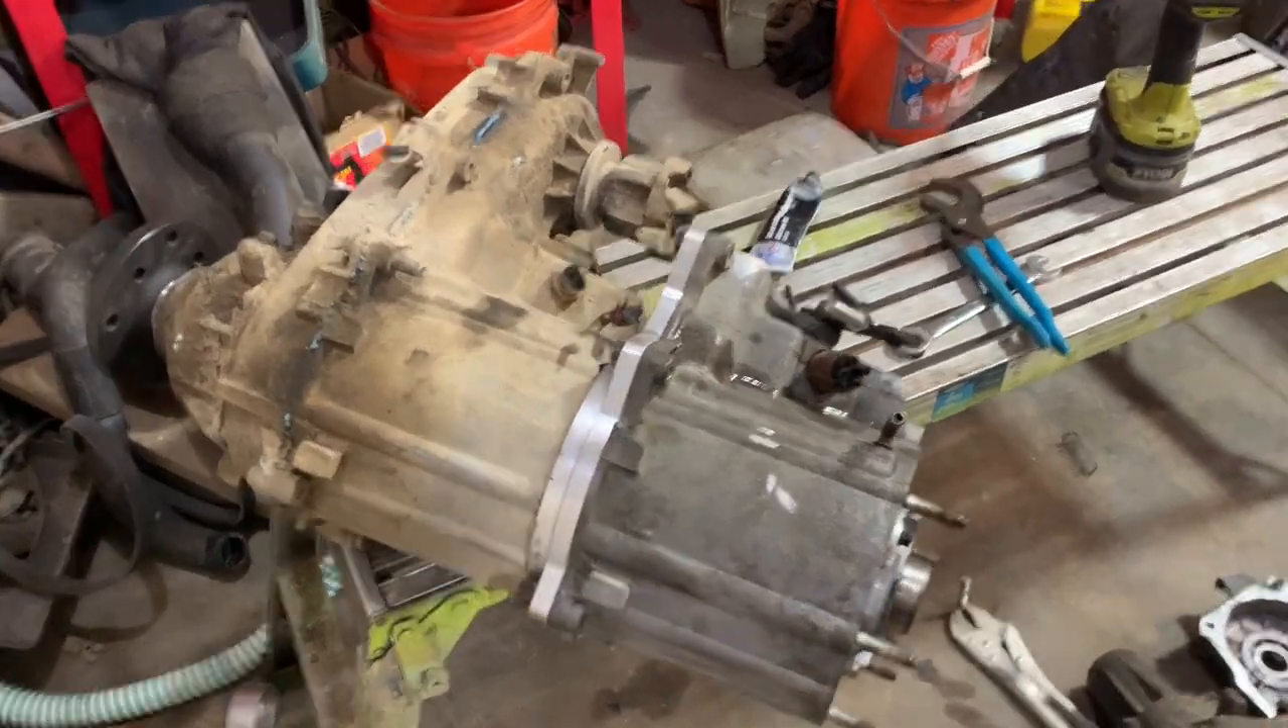So, I have the two cases loosely mated up.